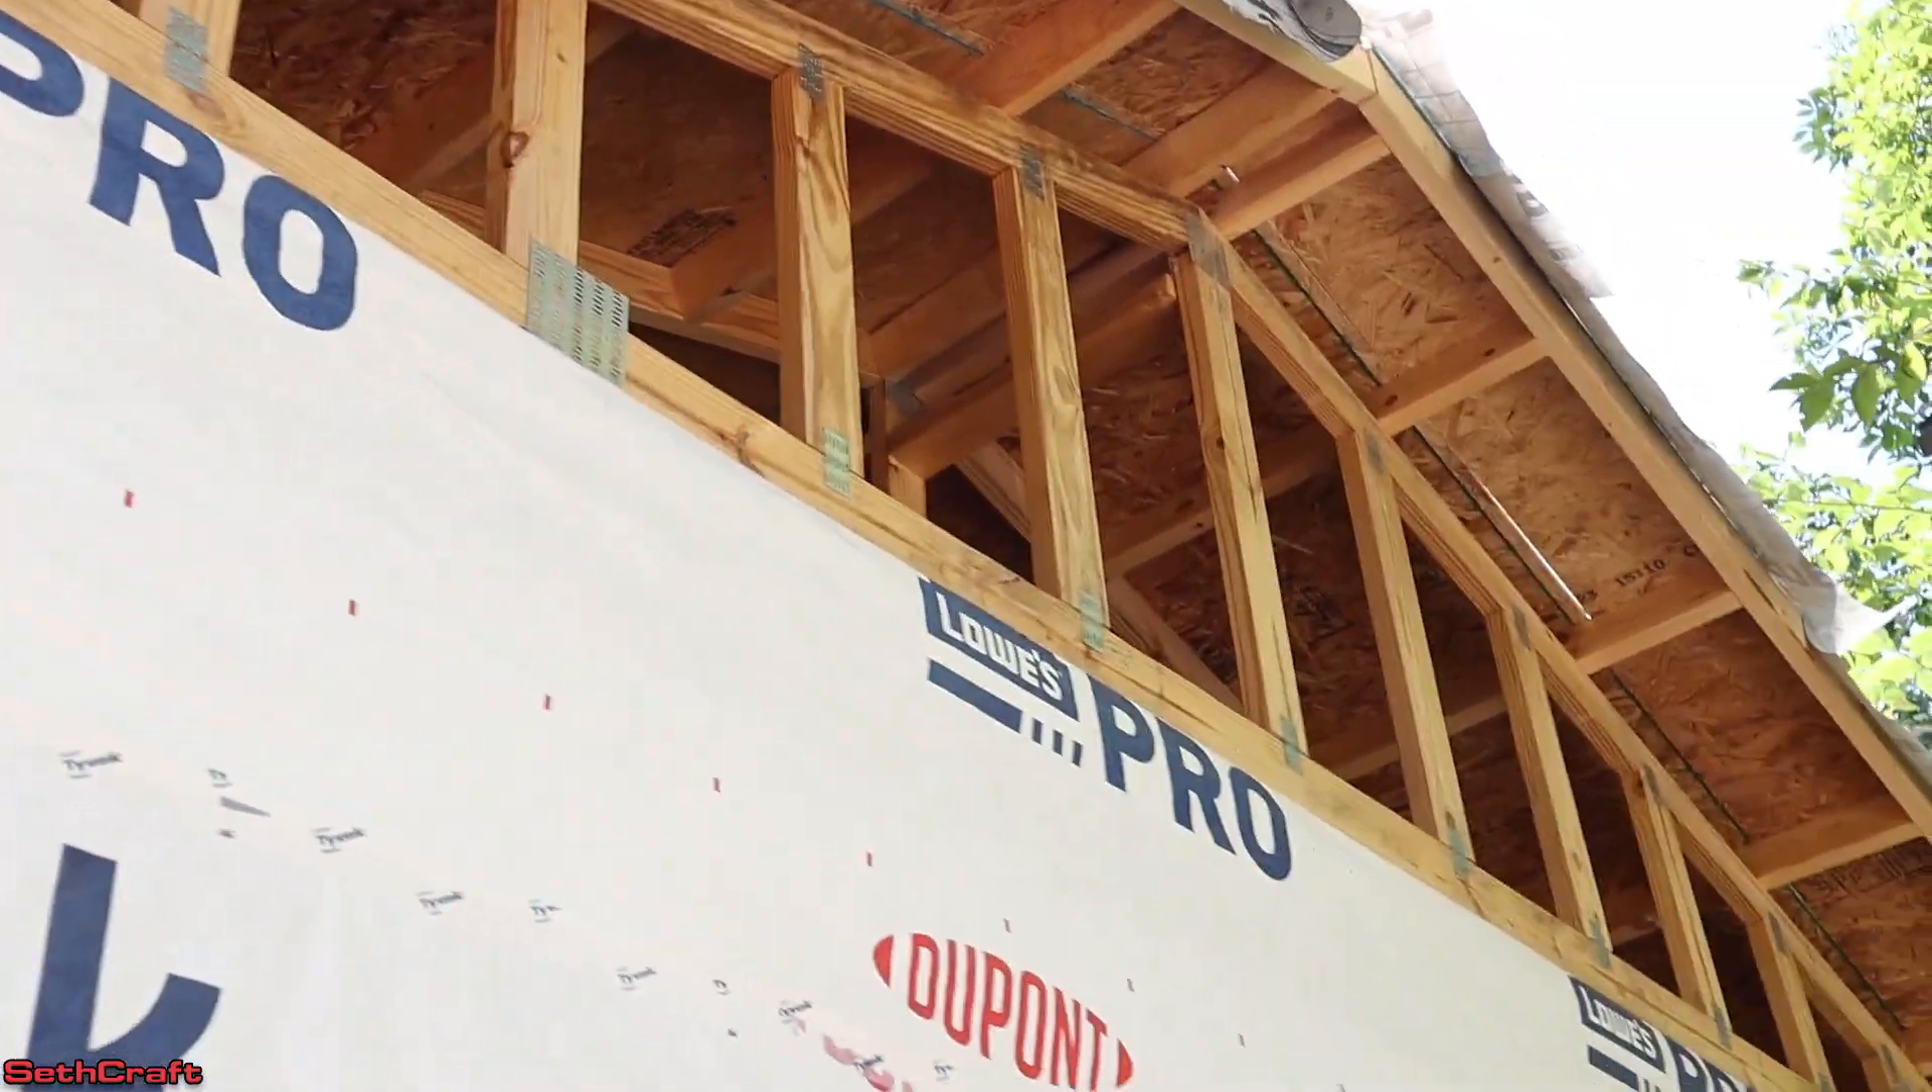And then lastly let me show you the gable end that needs to be sheathed and we'll have to do that first before I put anything else up here.